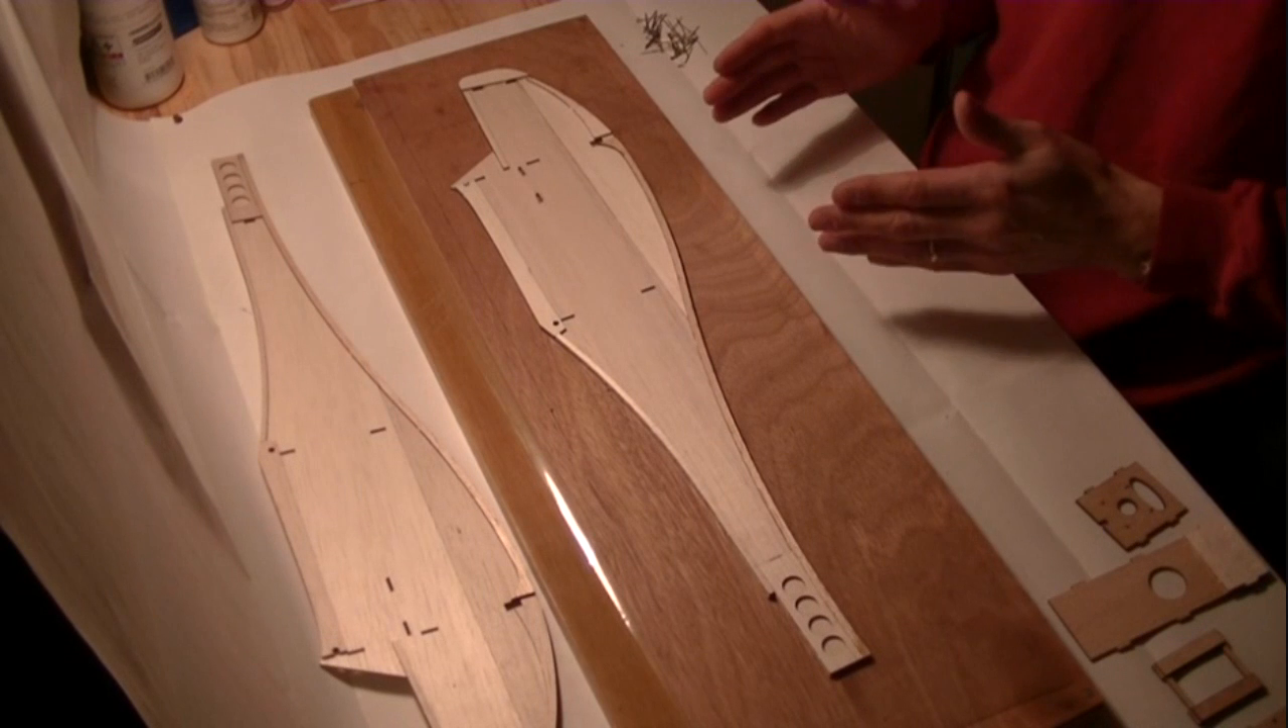Les flancs sont faits. Il va falloir les assembler.